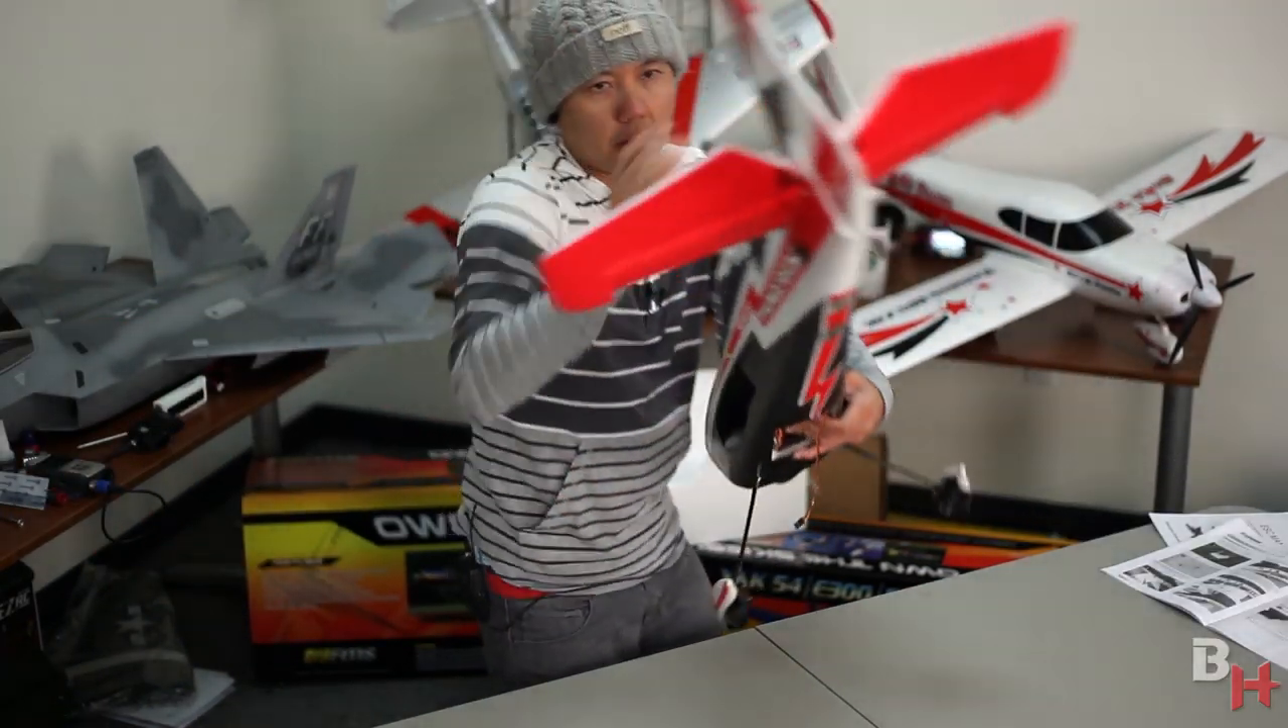And your S-Box is just awaiting the main wing installation now.